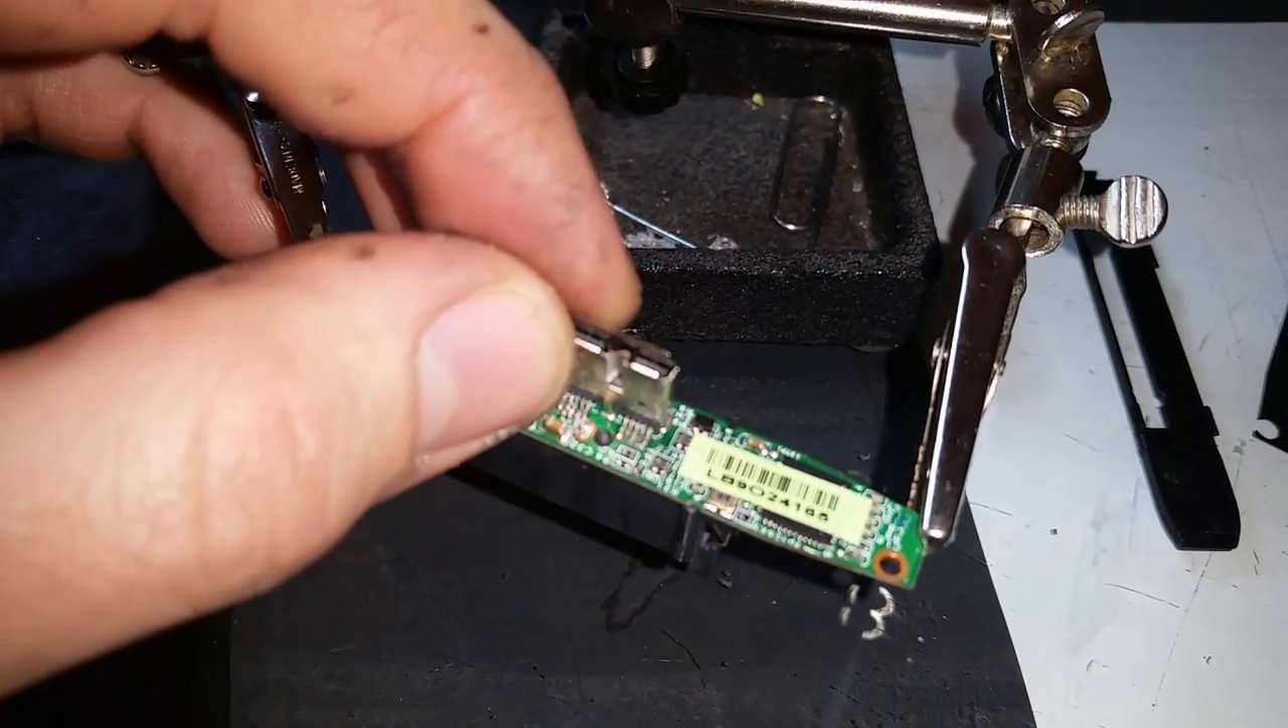Now here is the adapter removed from its housing.